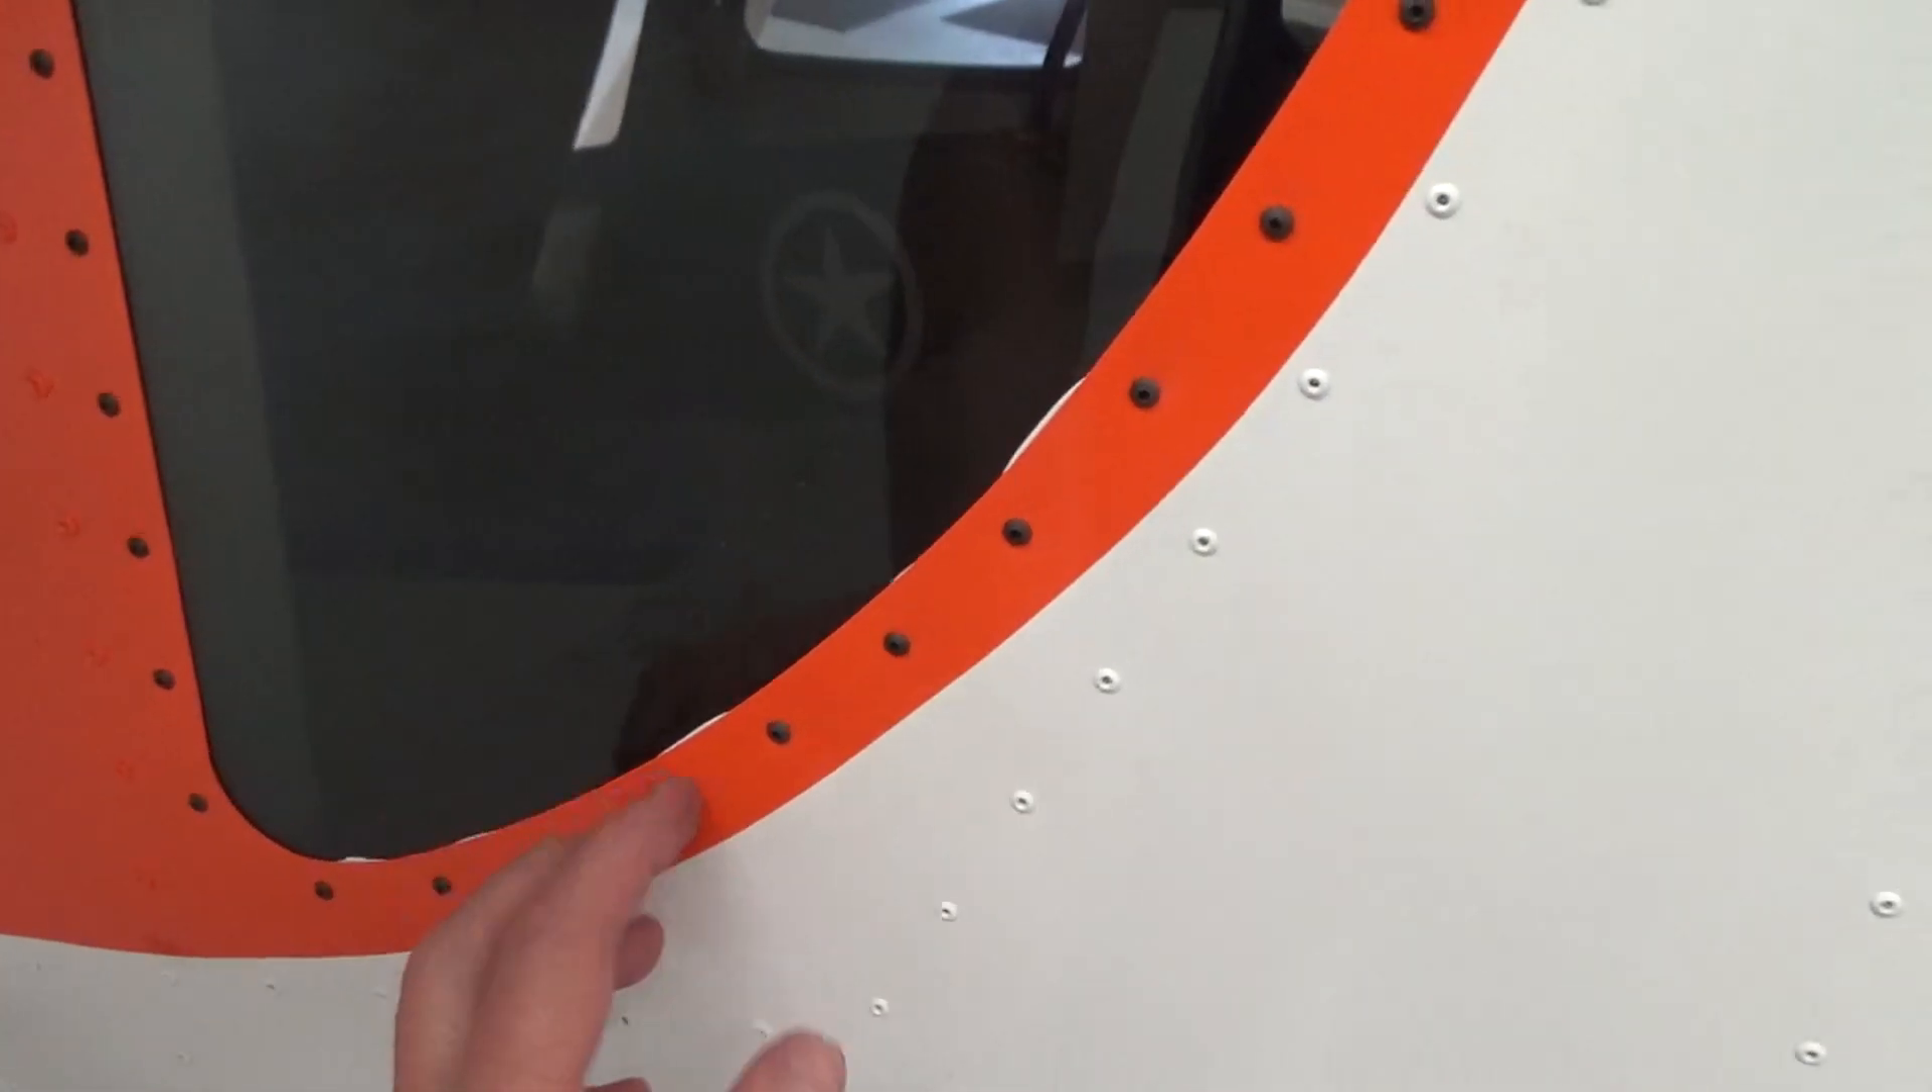Windows are in. The windows actually settled down quite nicely.